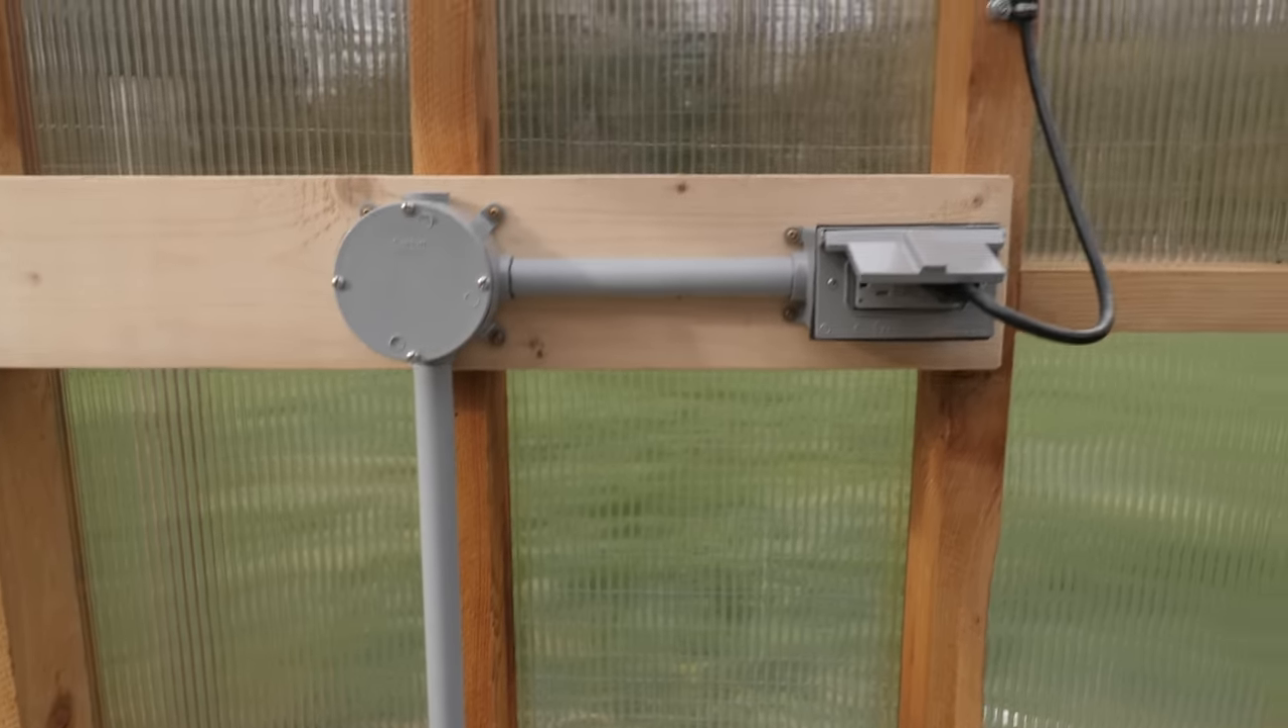So far I've added one outlet for the fan on the north gable end and I'll add more outlets and lights very soon and cover that in a future video.